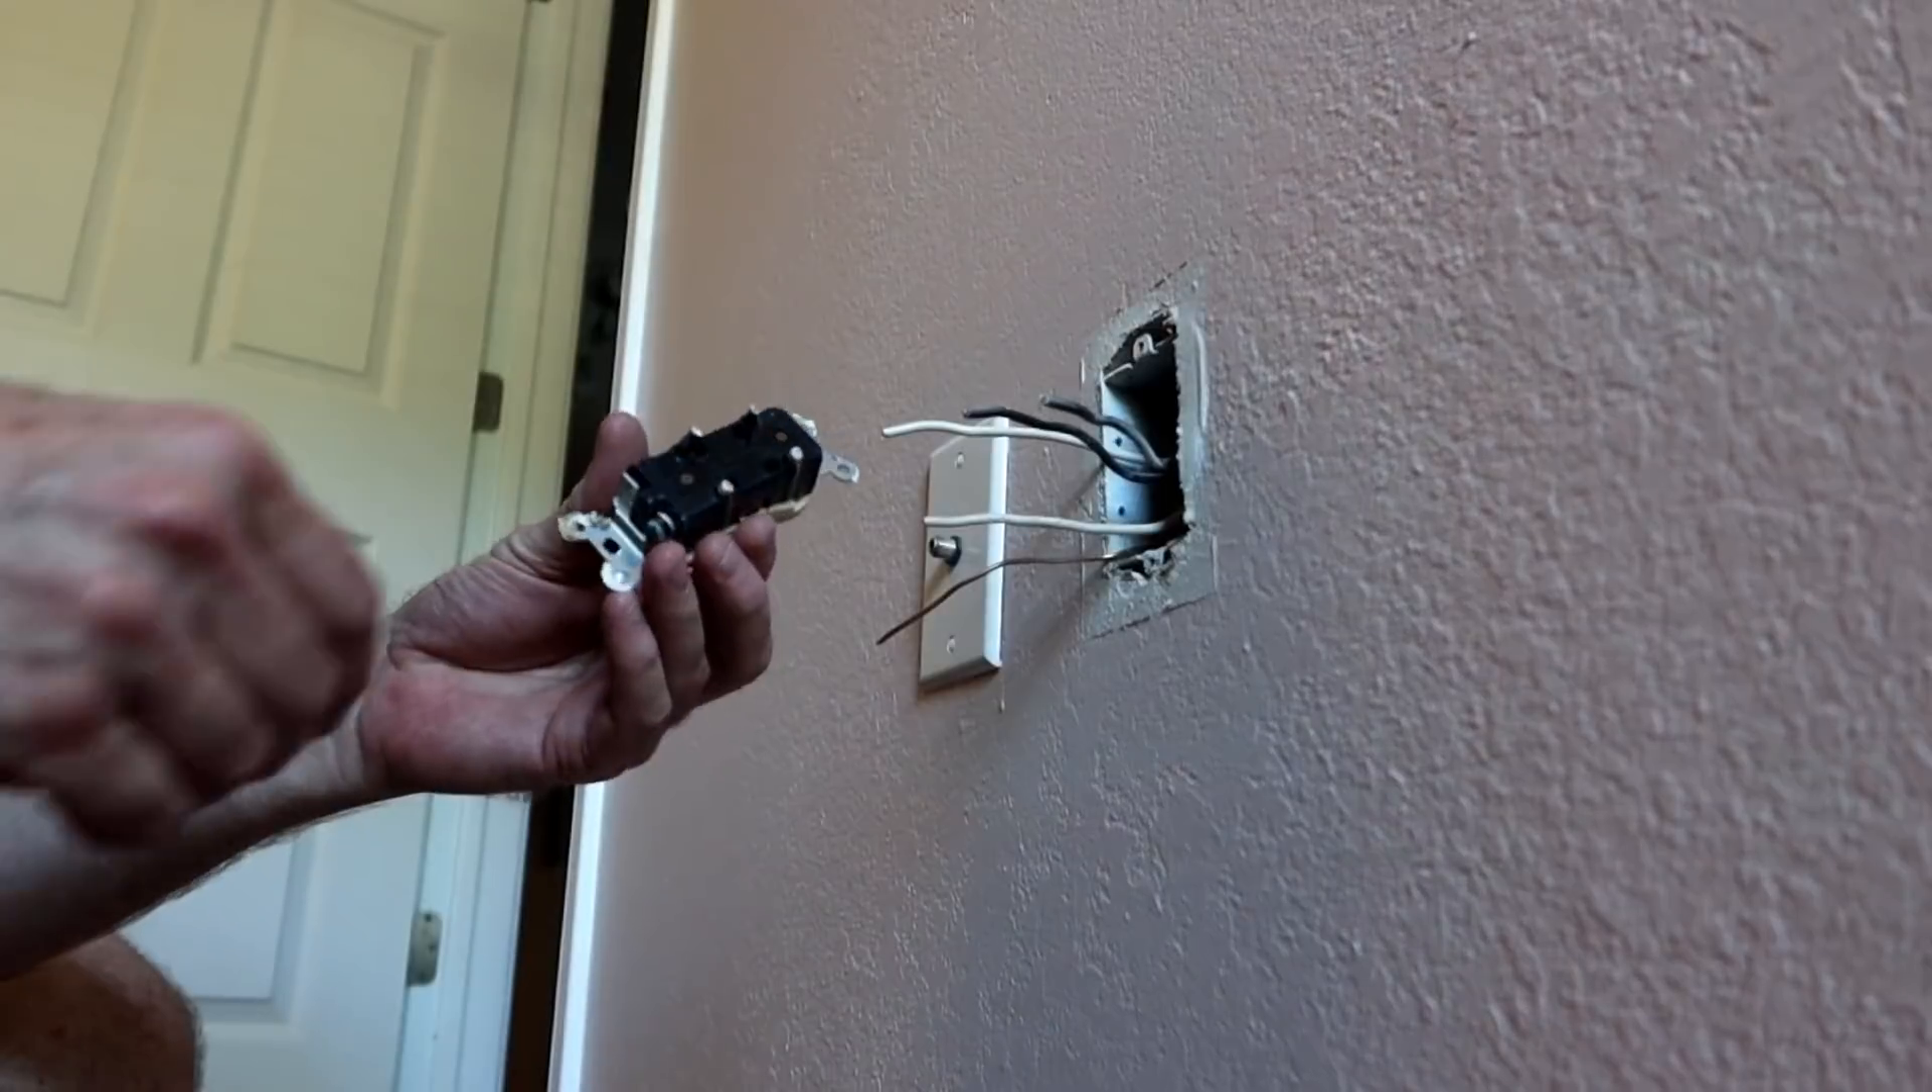Alright, so we got the old, uh, receptacle off. I, like I said, I just cut it off.